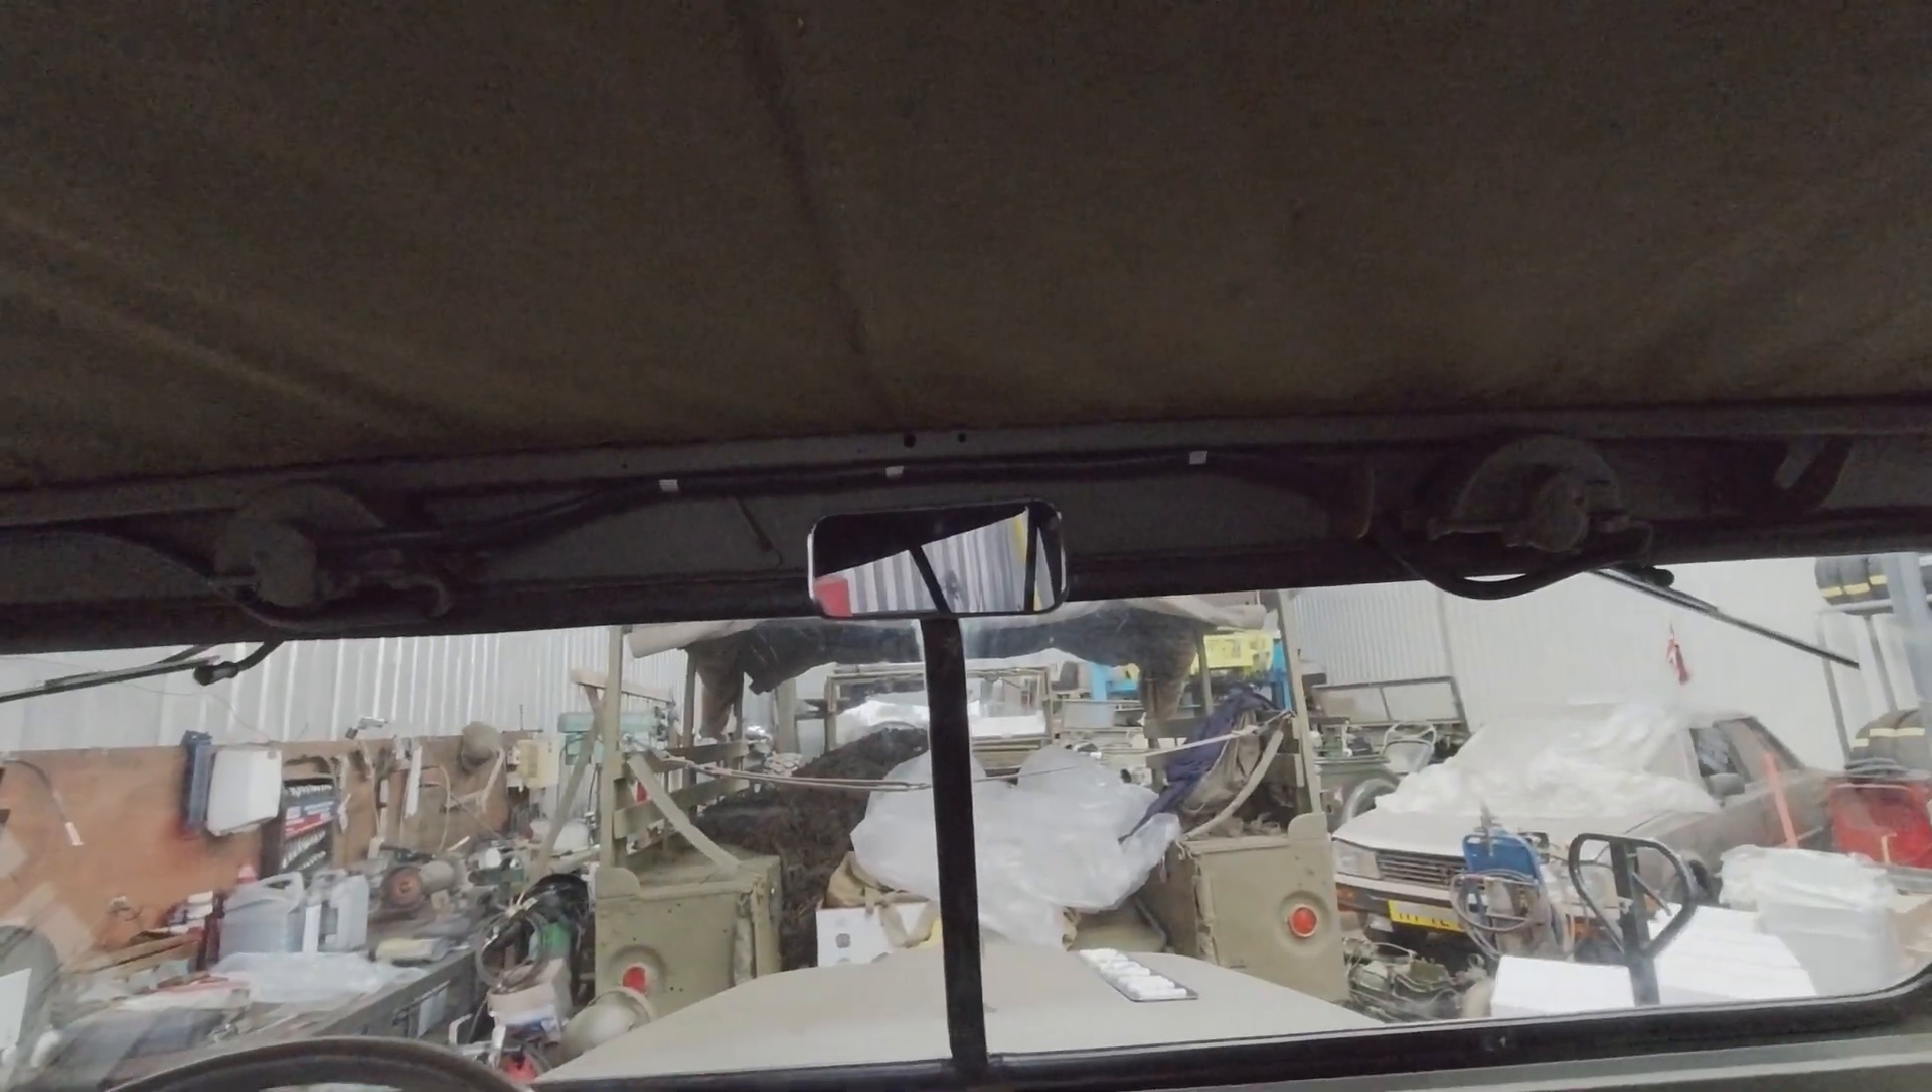Binnenspiegeltje. Gemonteerd. Hadden we gekocht op de KTR.